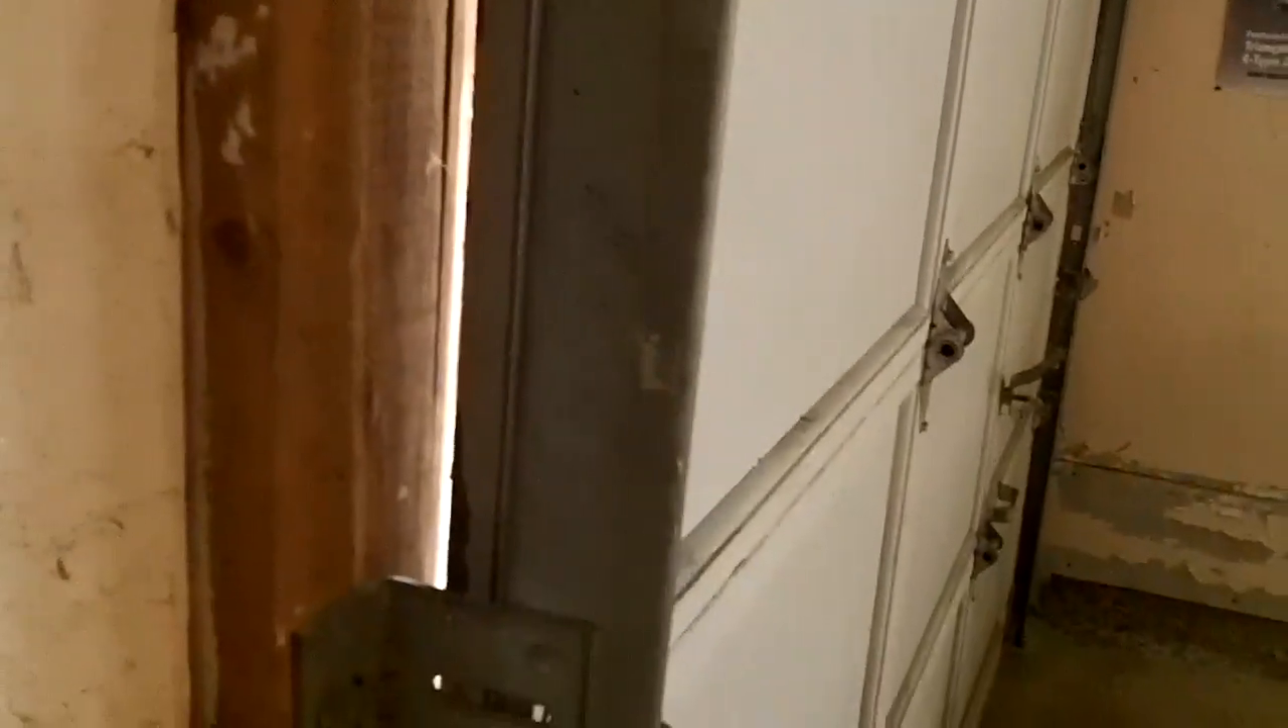You can see the gaps here and see how drafty this can be and it's particularly bad on the uh on the other side actually on this side you can actually see the light sort of streaming through.